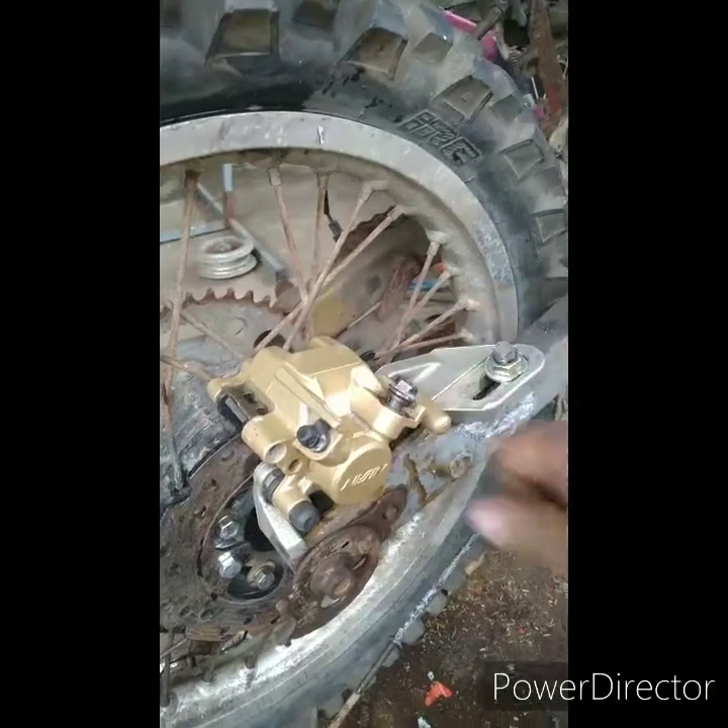Na set up ko na yung ating disc brake caliper.